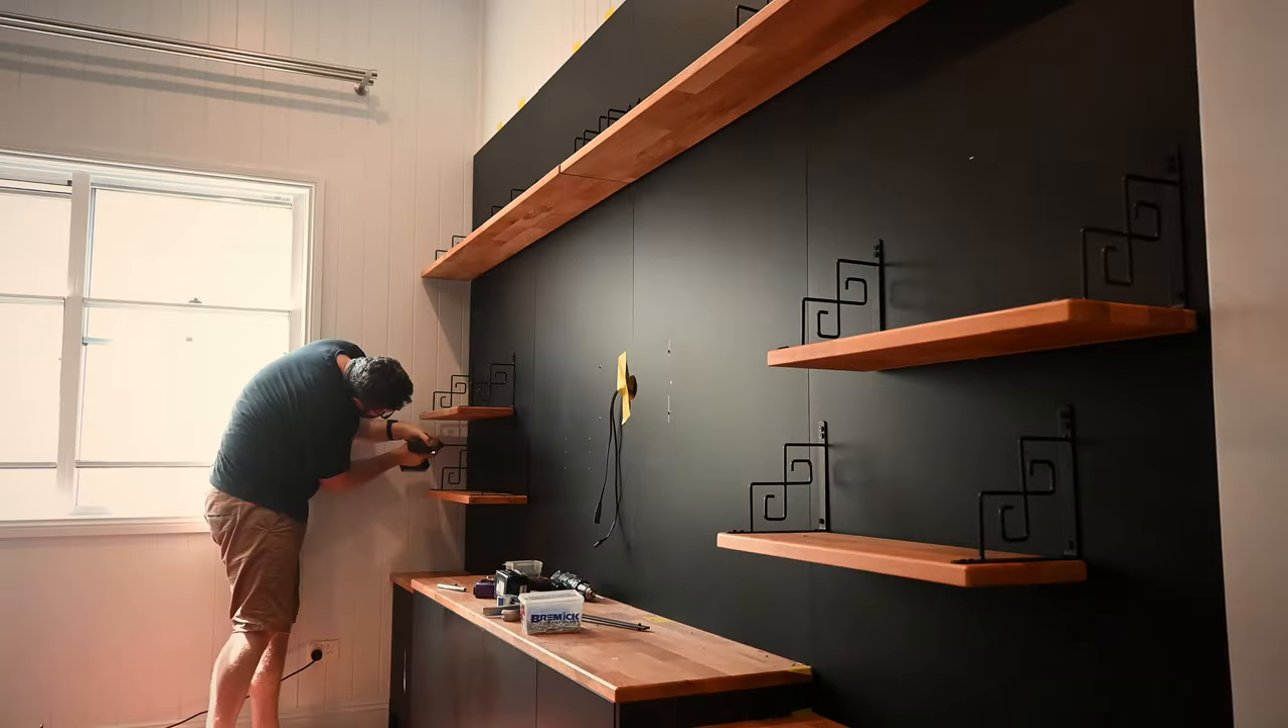The rest of the shelves went up without too much drama, using three screws for each bracket.